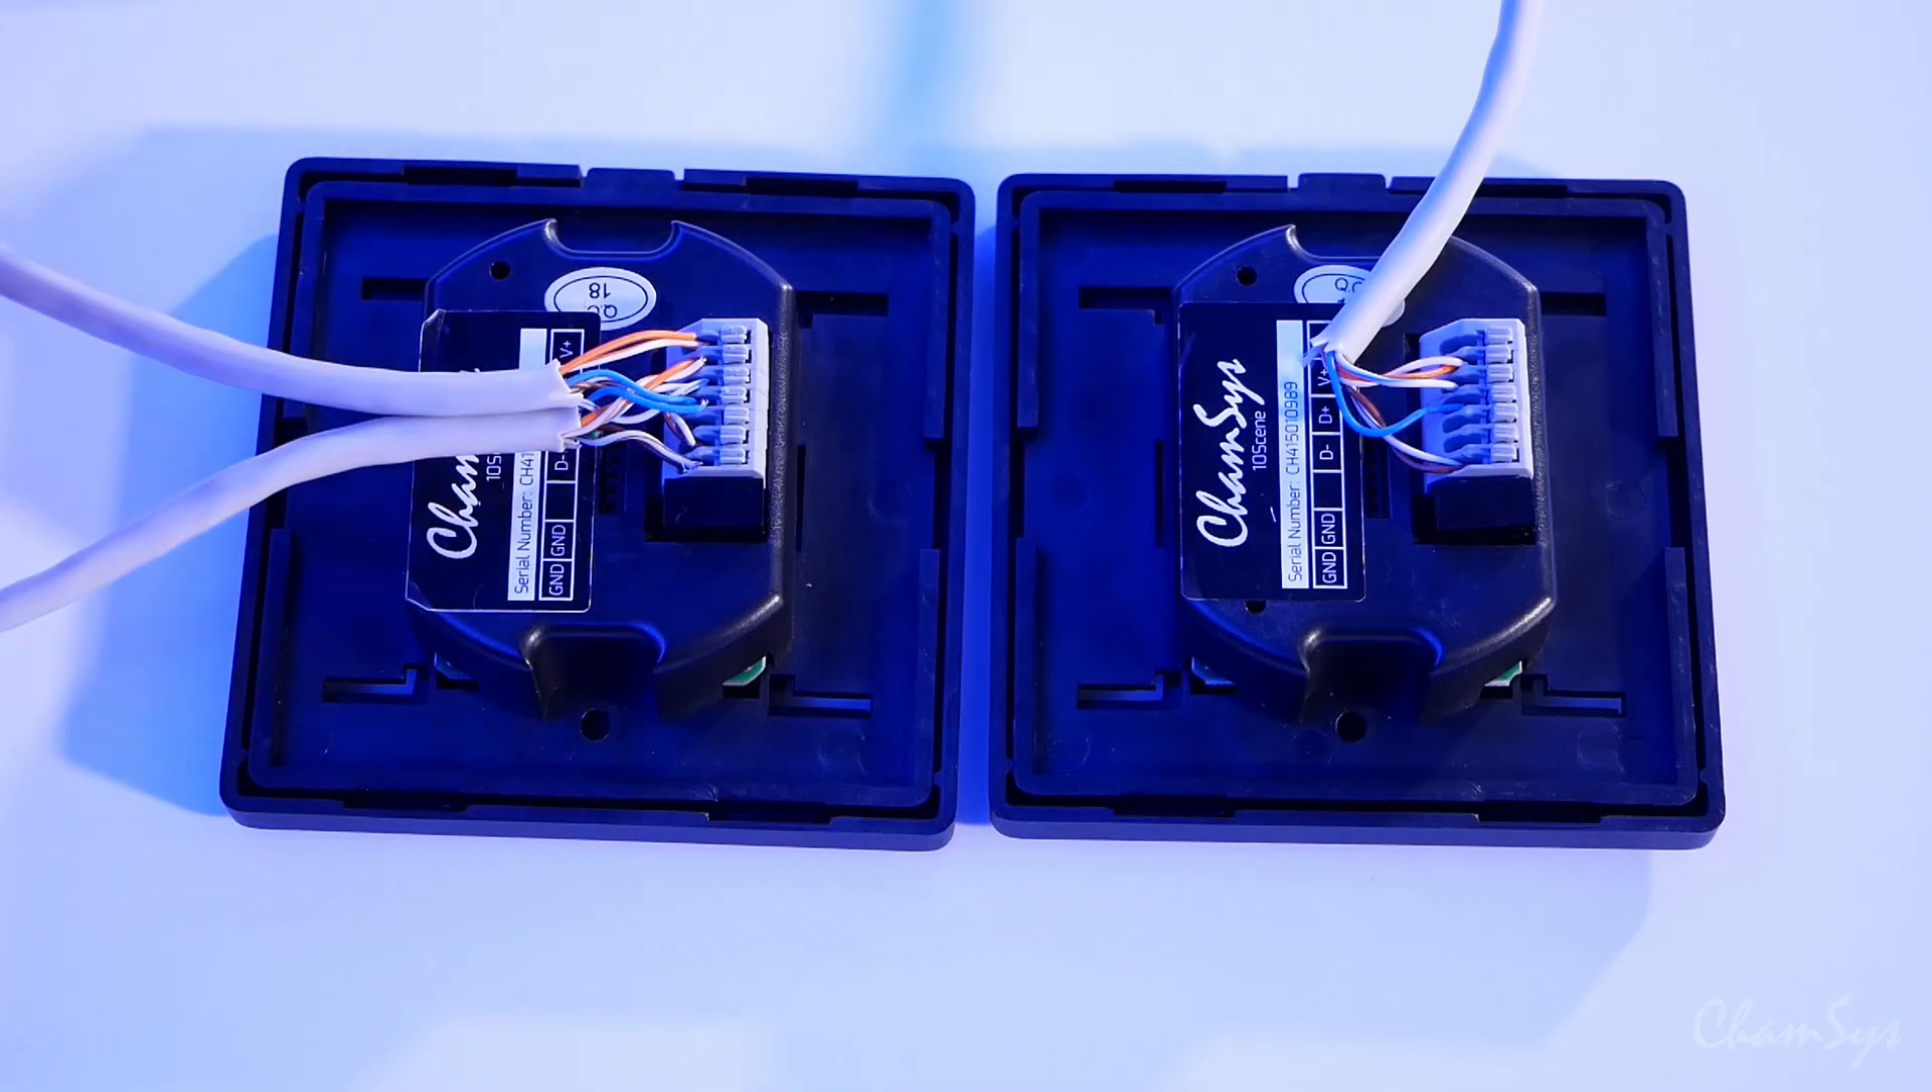I've got my wall plate at the end of my chain here wired up as normal and this is going into my next wall plate.